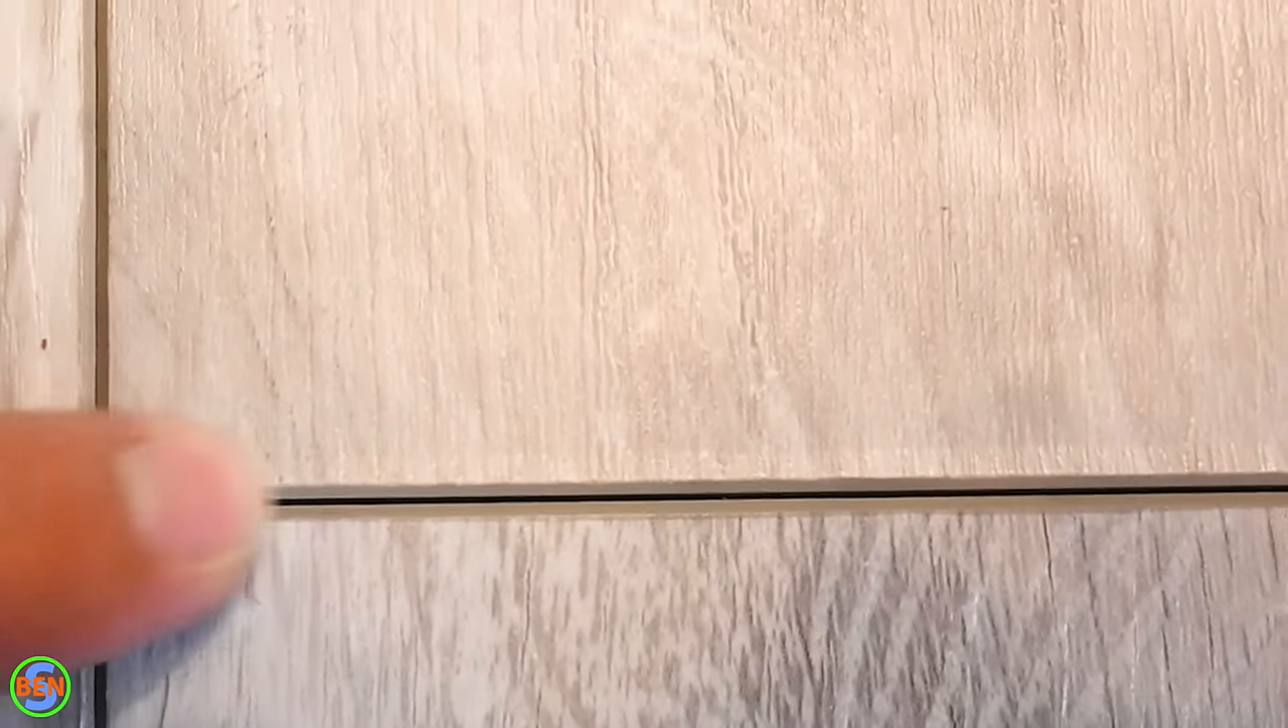You can see there's a gap right there i can almost stick my fingernail into.